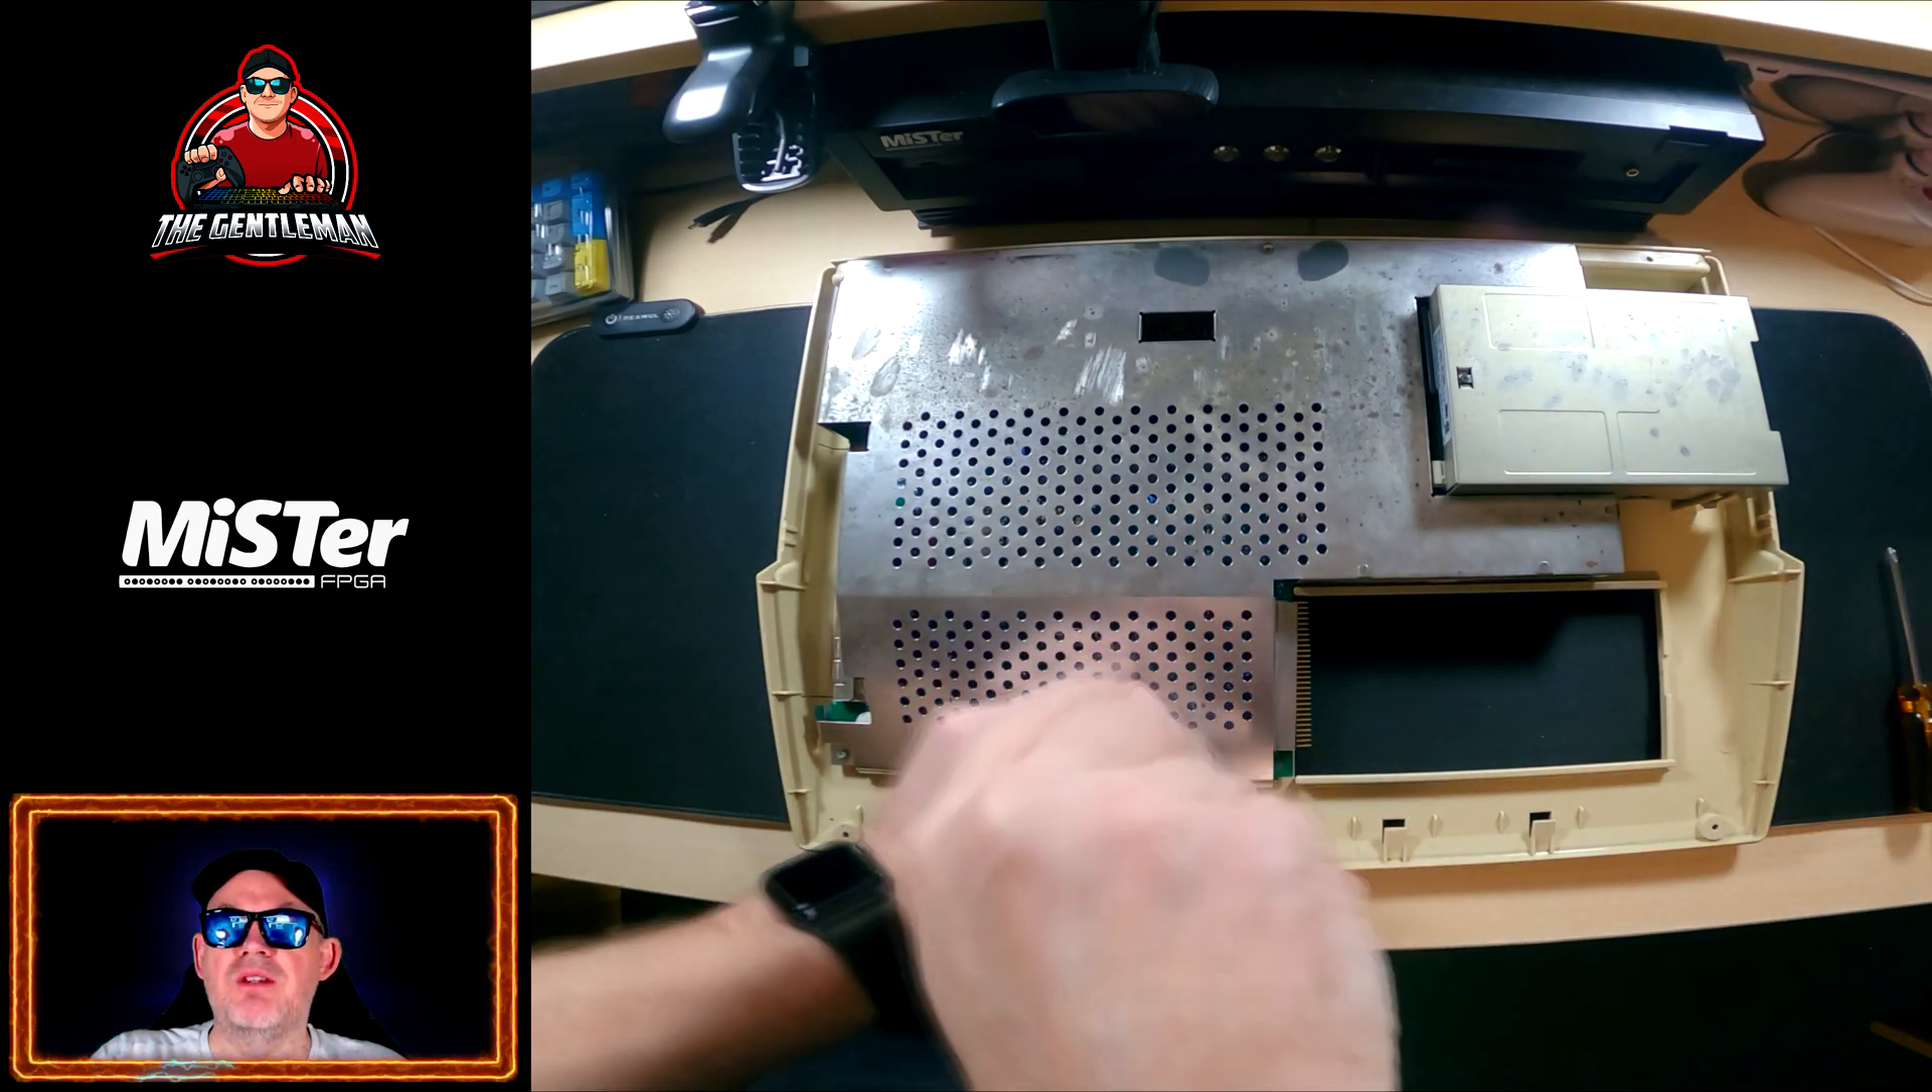I'm slowly and carefully removing out removing the memory expansion board that's not going to be needed anymore and we've simply got the floppy drive to get rid of now and we've got the shielding to get rid of here.